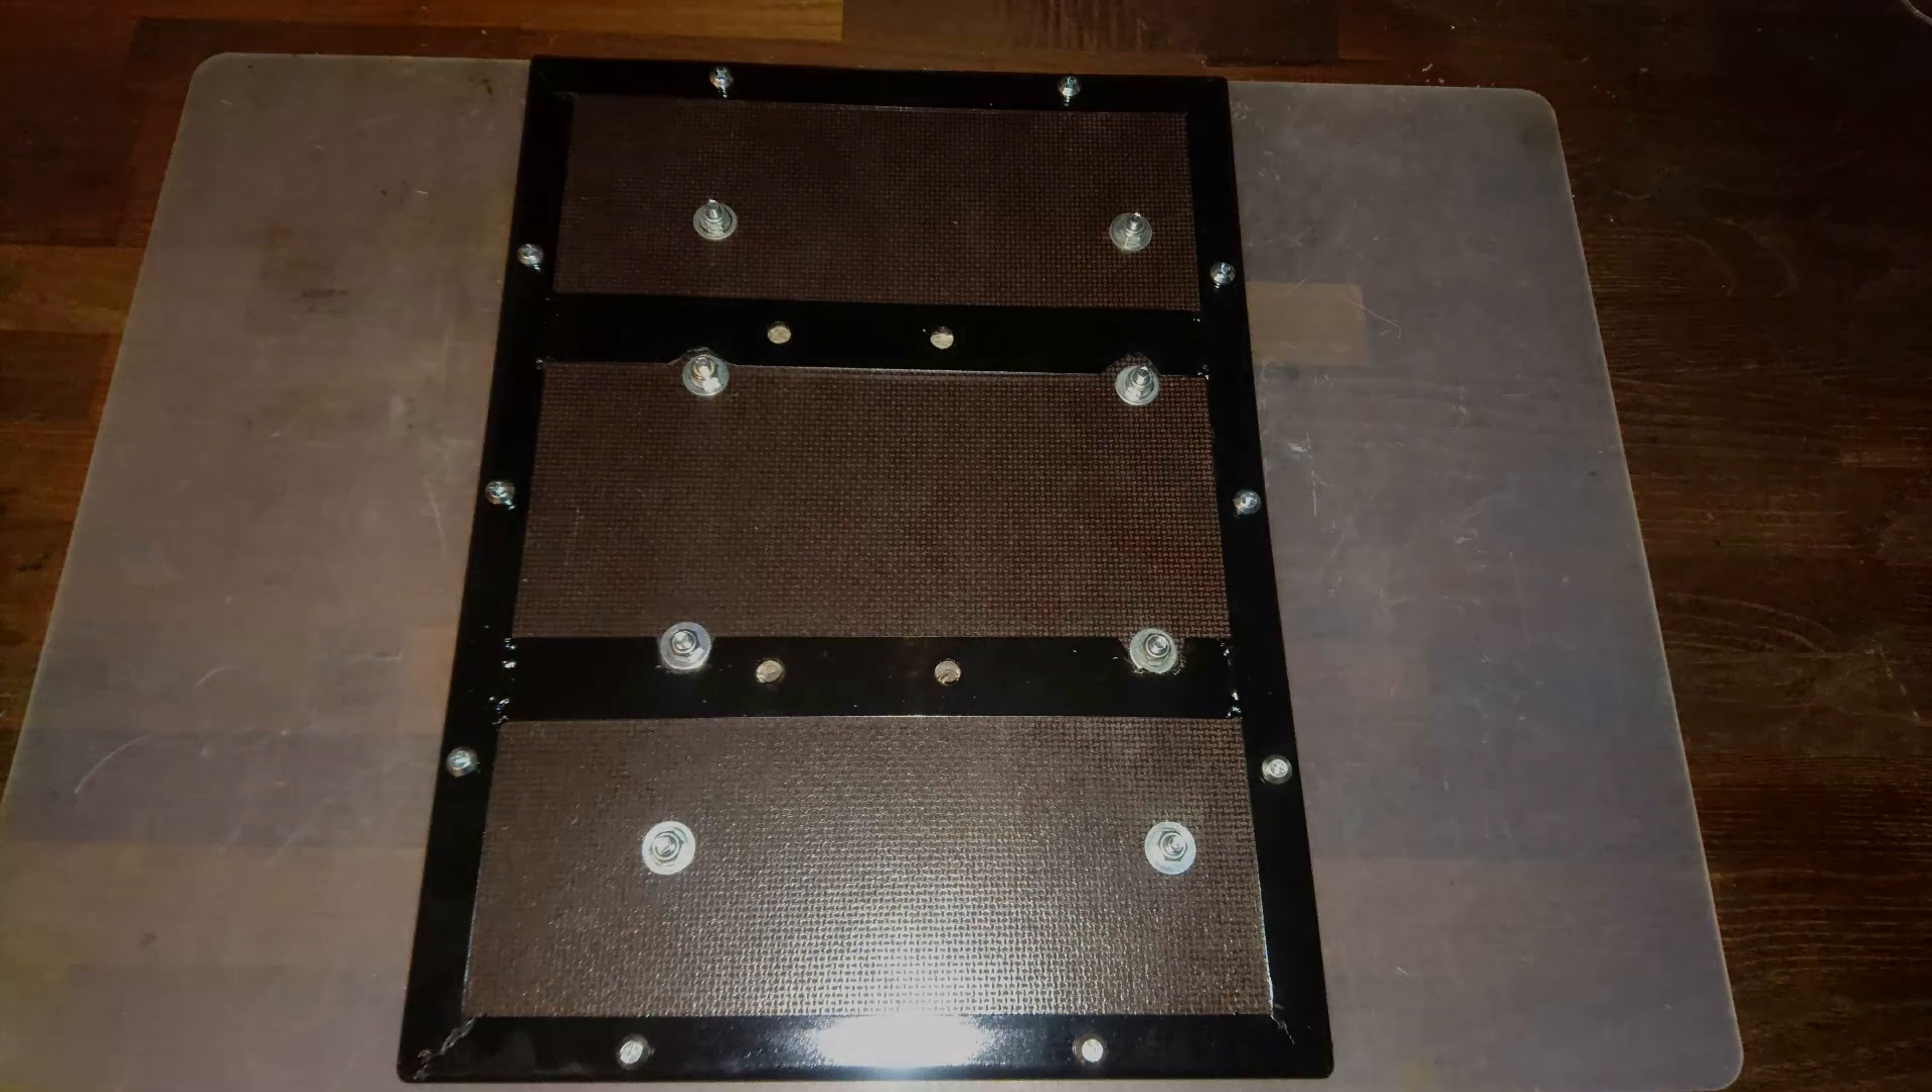Die Trägerplatte wurde dann ebenfalls lackiert und der Außenrahmen verschraubt mit der Holzplatte.